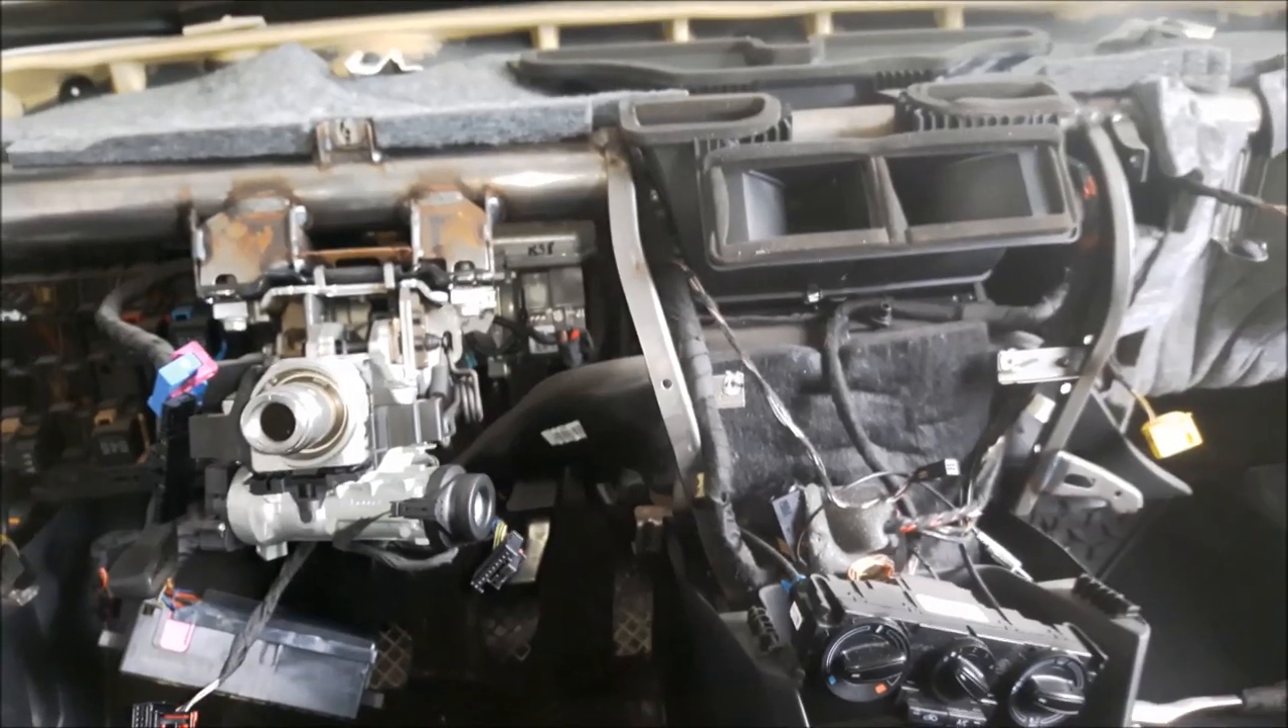Now the dashboard has been removed.